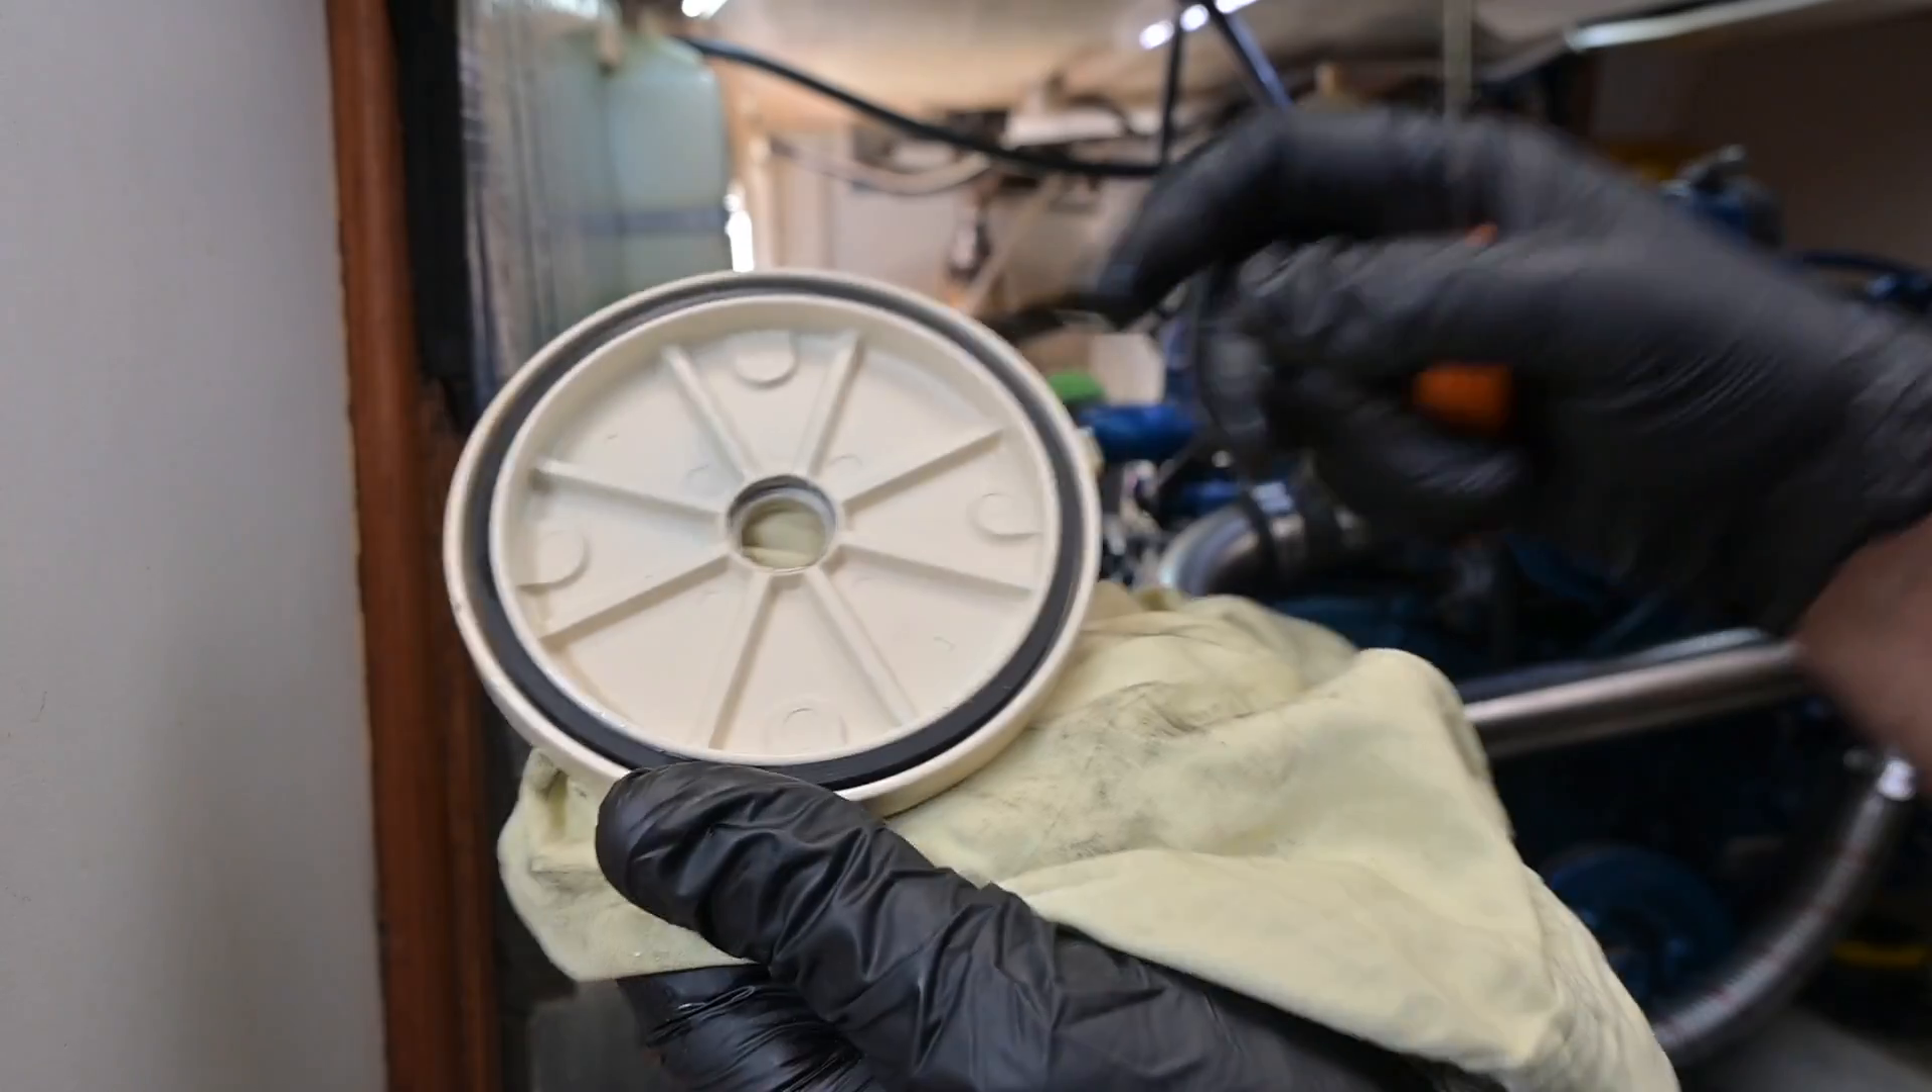So this kit comes with our new O-ring seal for the topper, which I've just pushed into place.